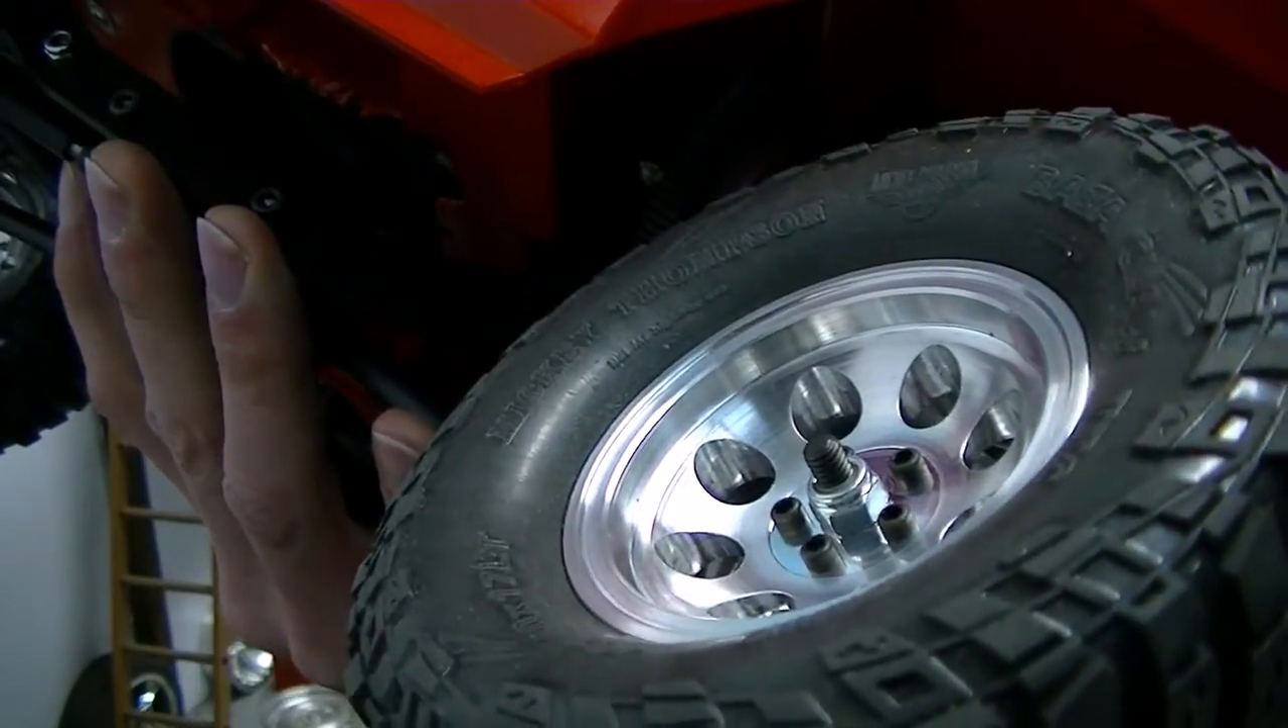So as you can see here, on this wheel, you can see how much thread is sticking out past the wheel nut.